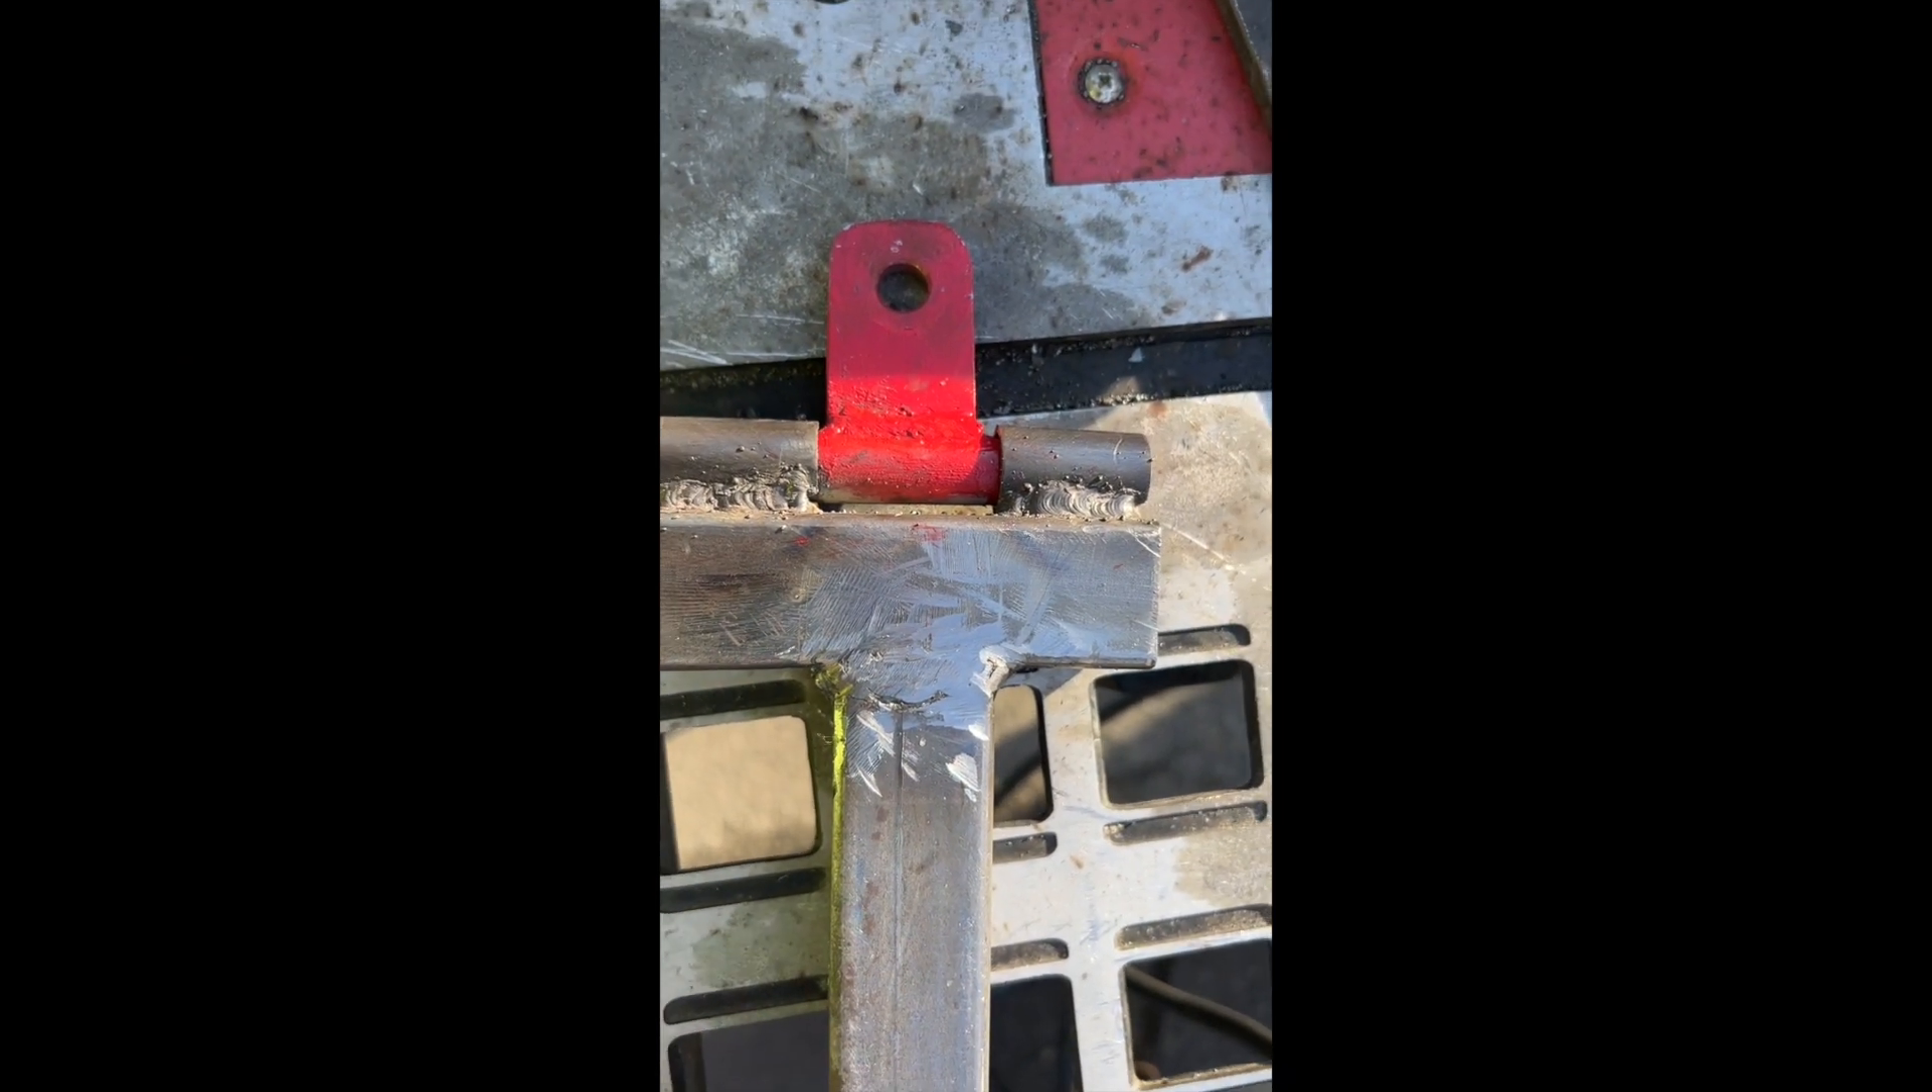So here are the last of the welds they came out pretty good again not professional.